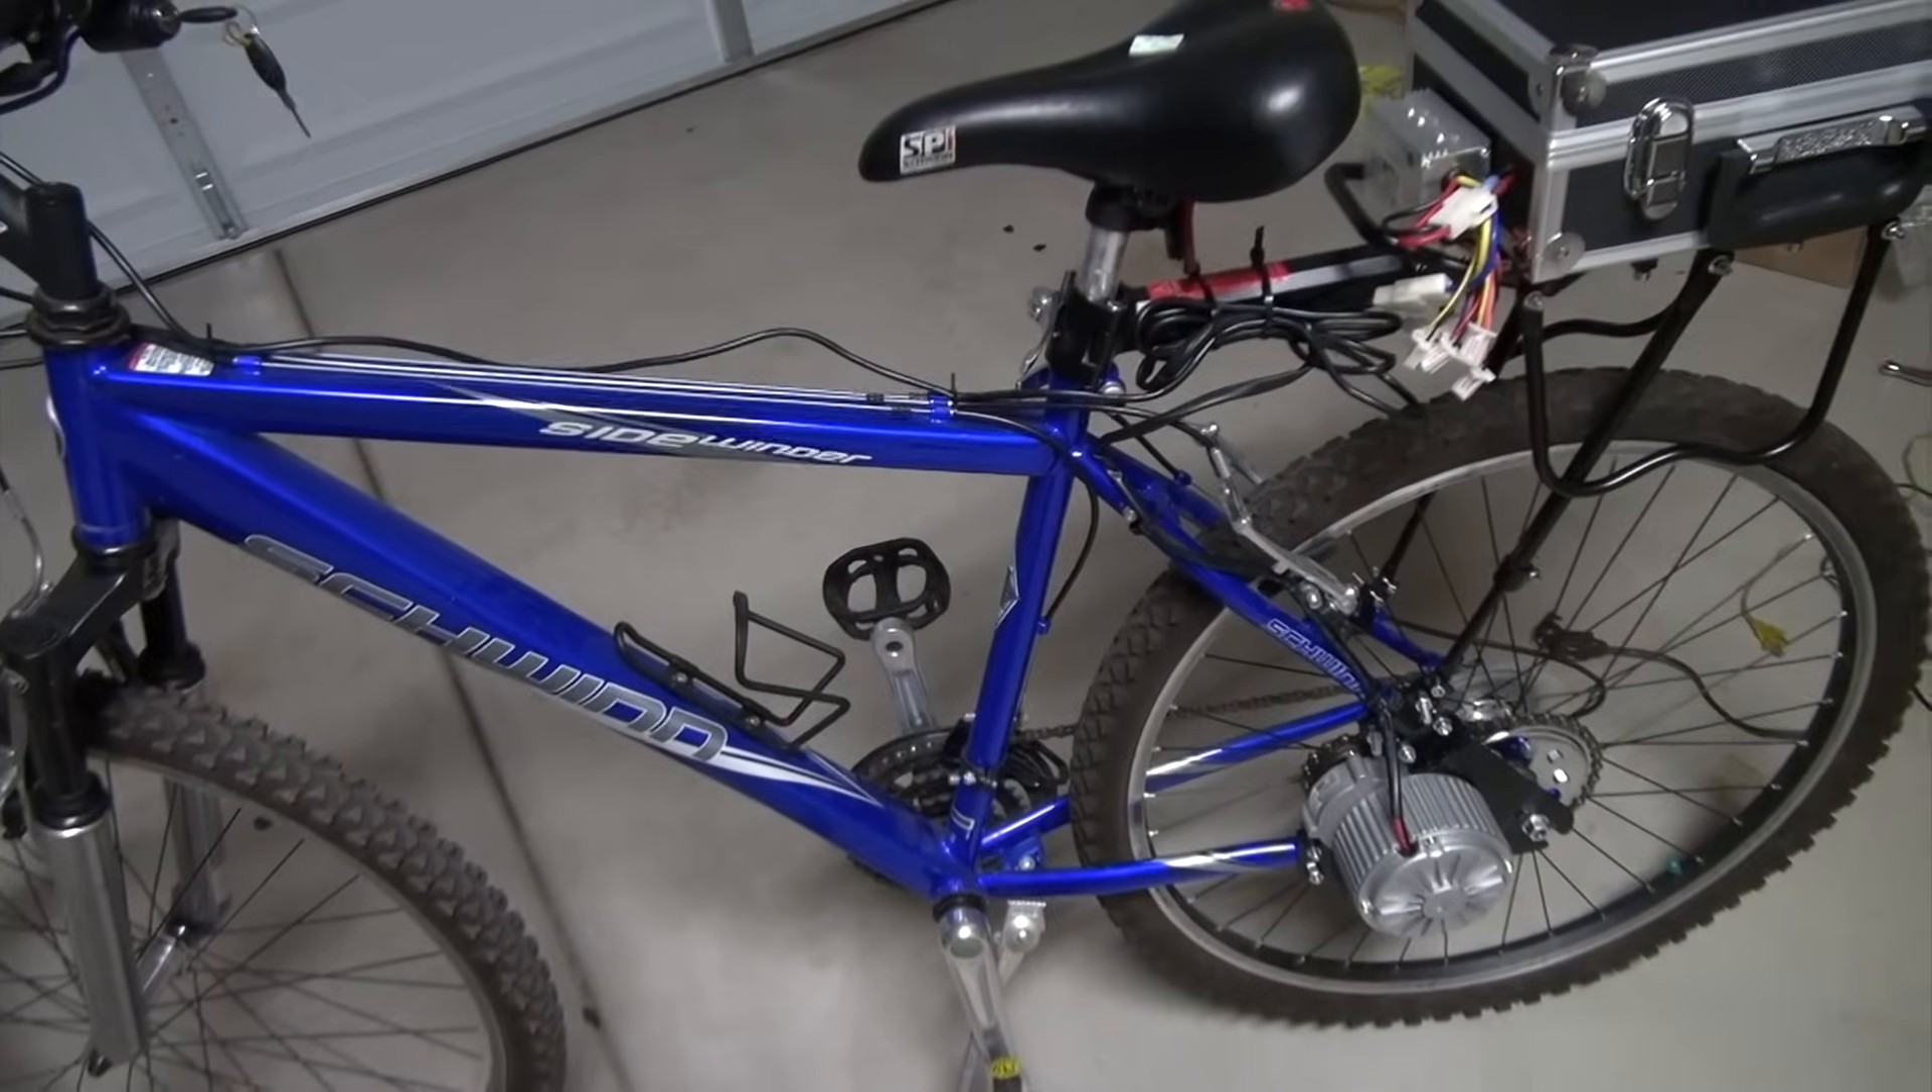The motor fits nicely onto the bike. It's not too pokey.